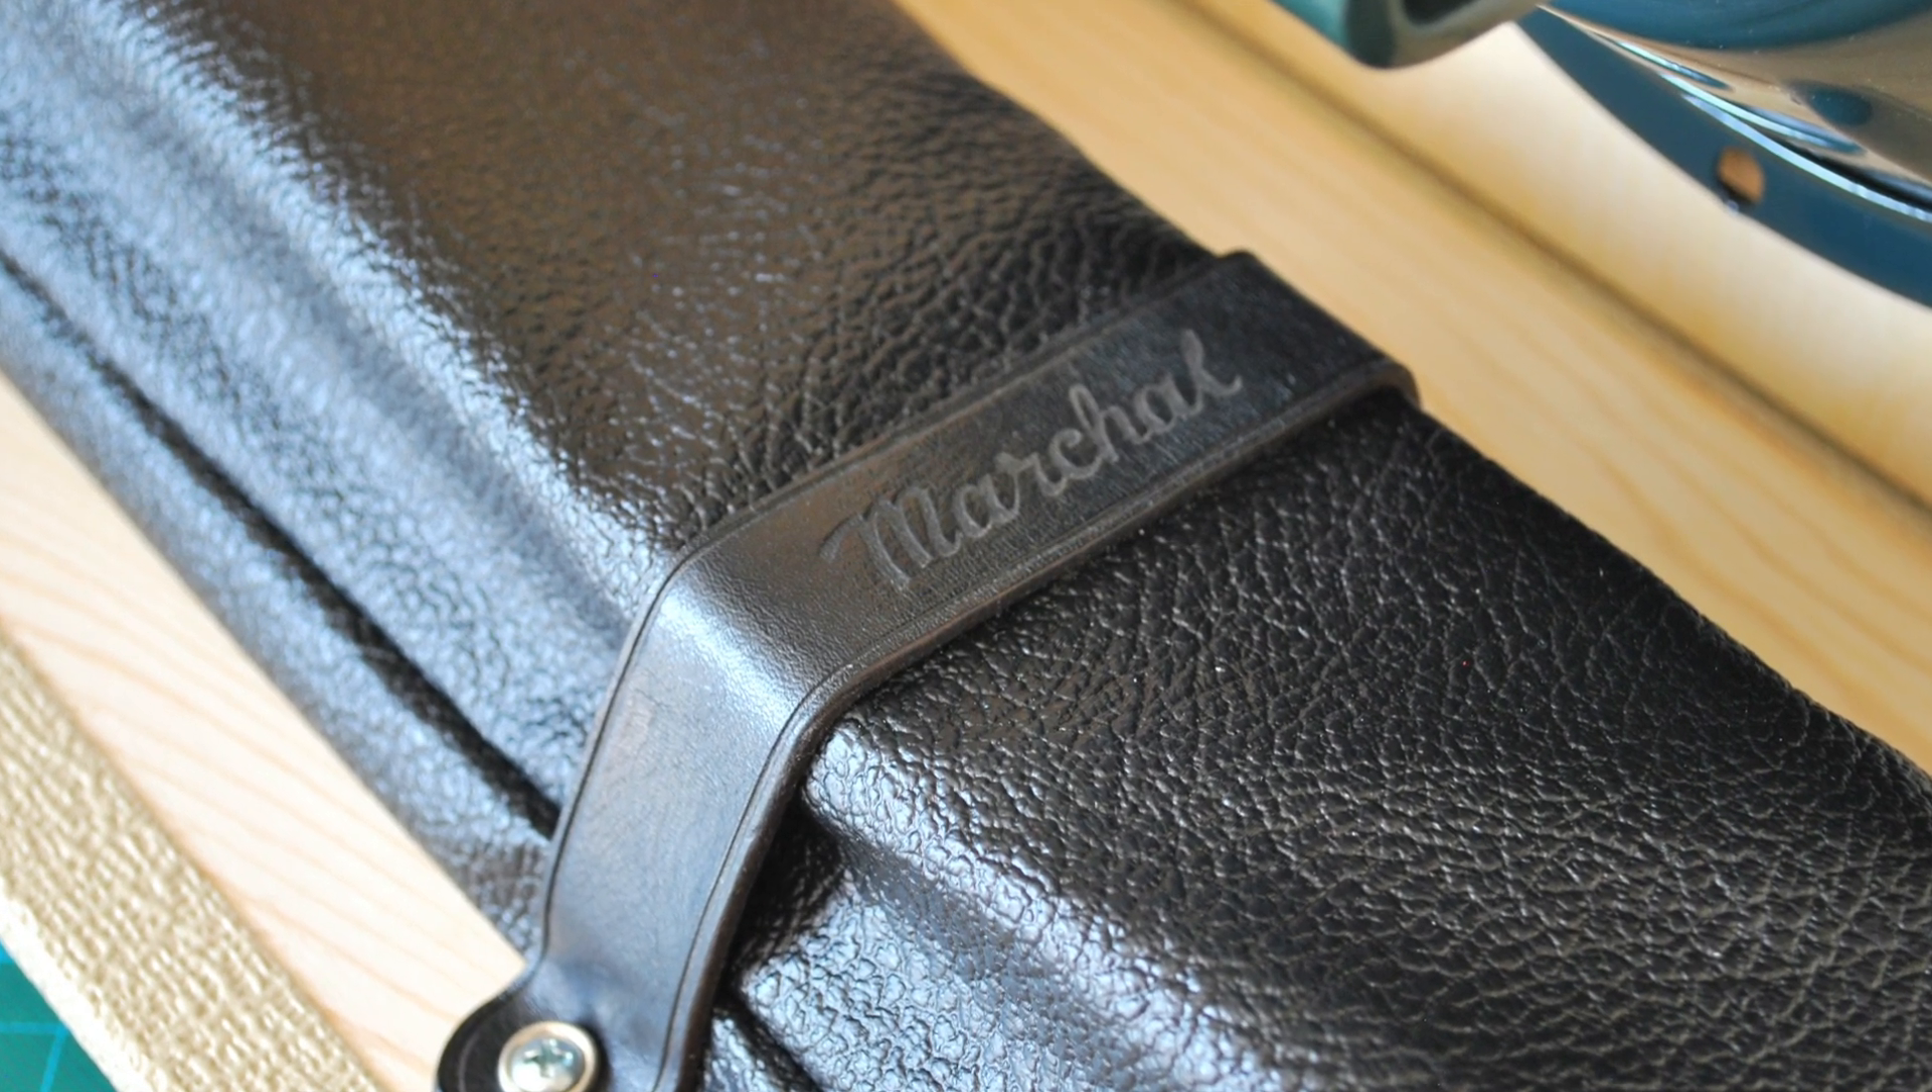And I also made a strap that holds the reverb tank in place.